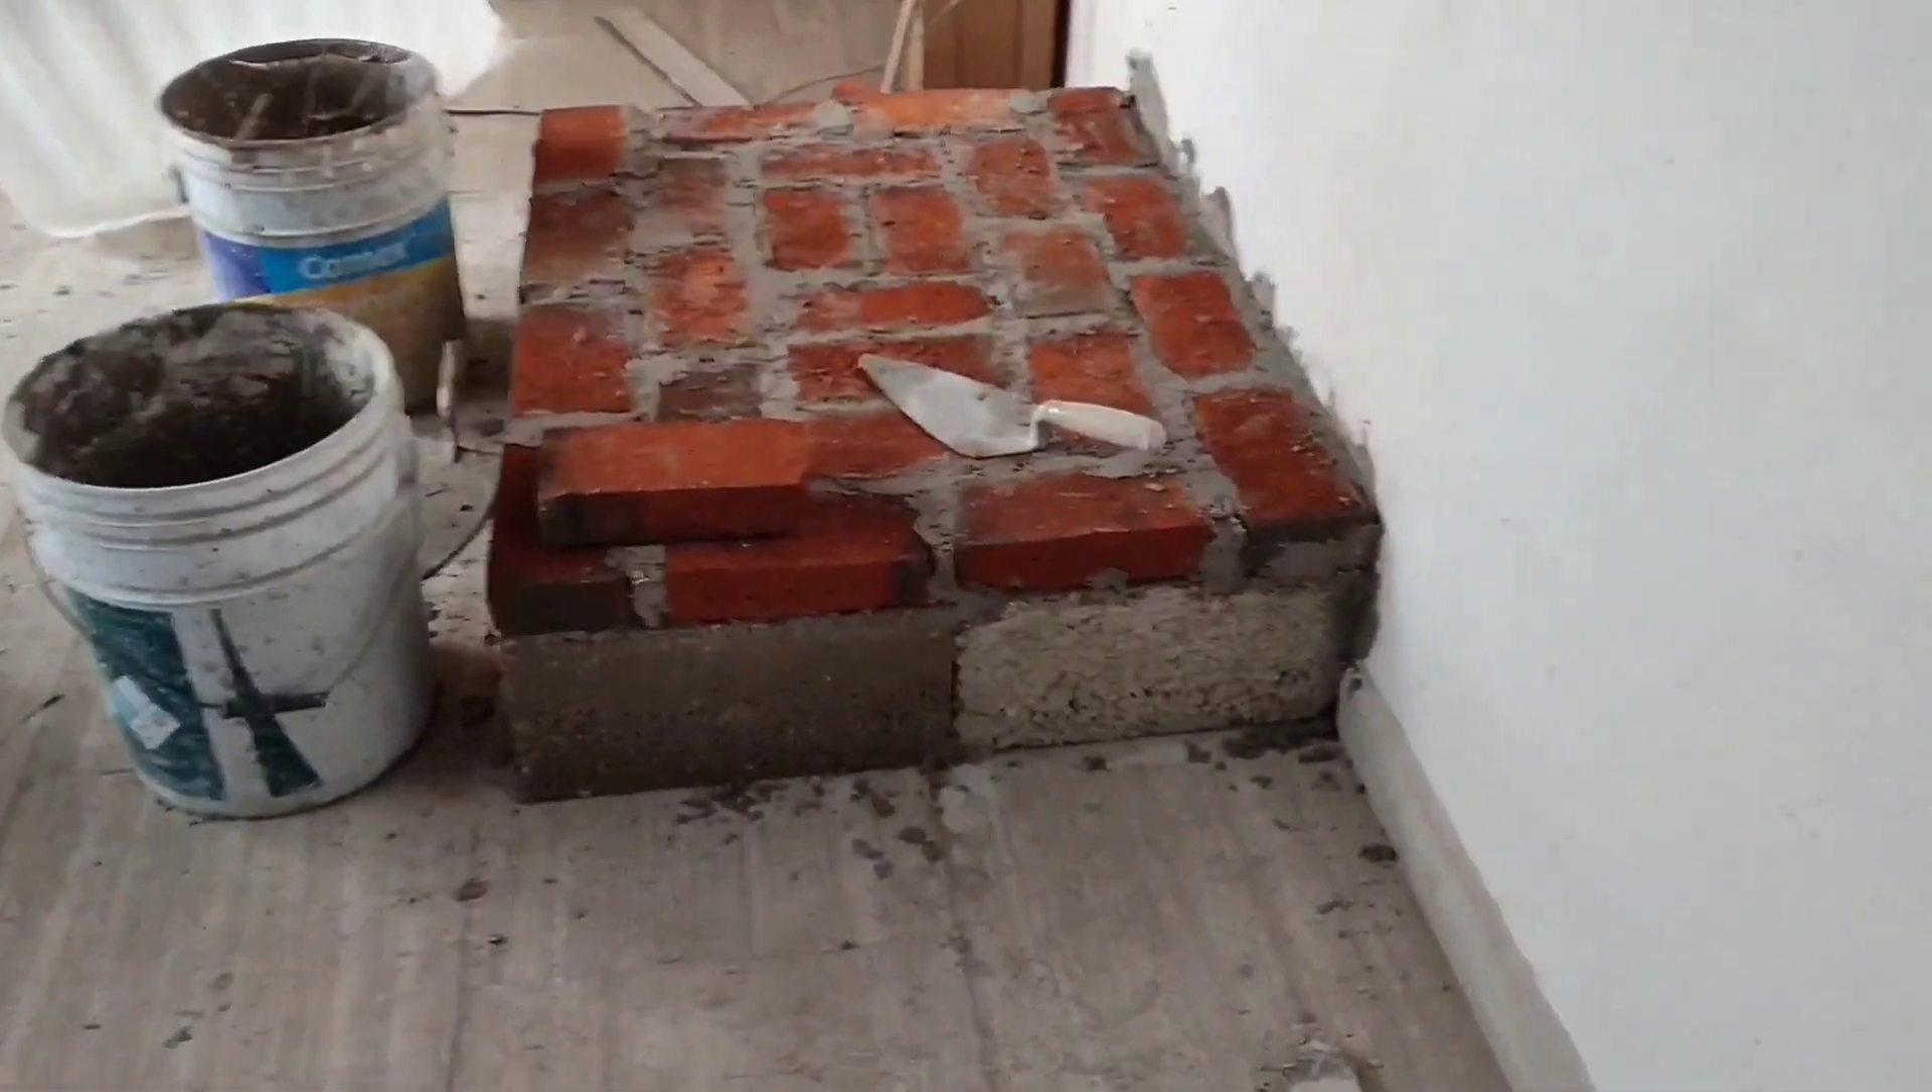Así es como queda una vez que los tabiques ya están pegados a la plataforma del block.